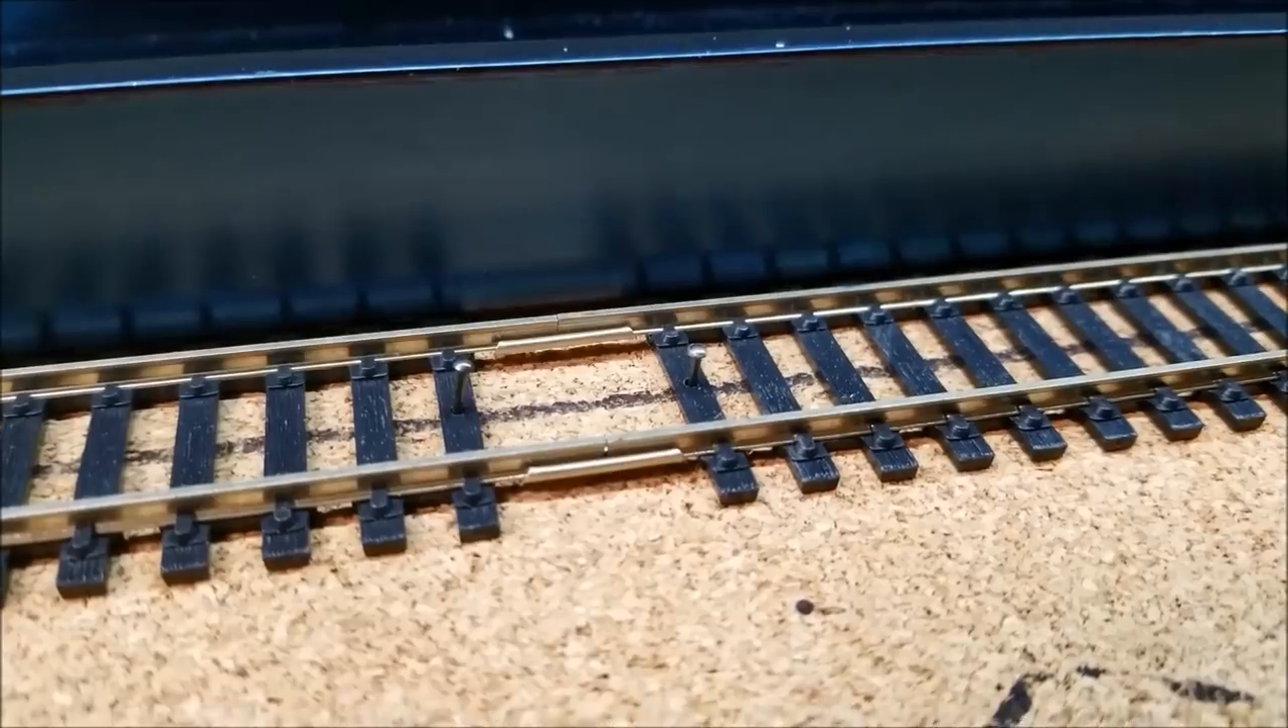We put the rail joiners on and you notice we've removed the two ties.